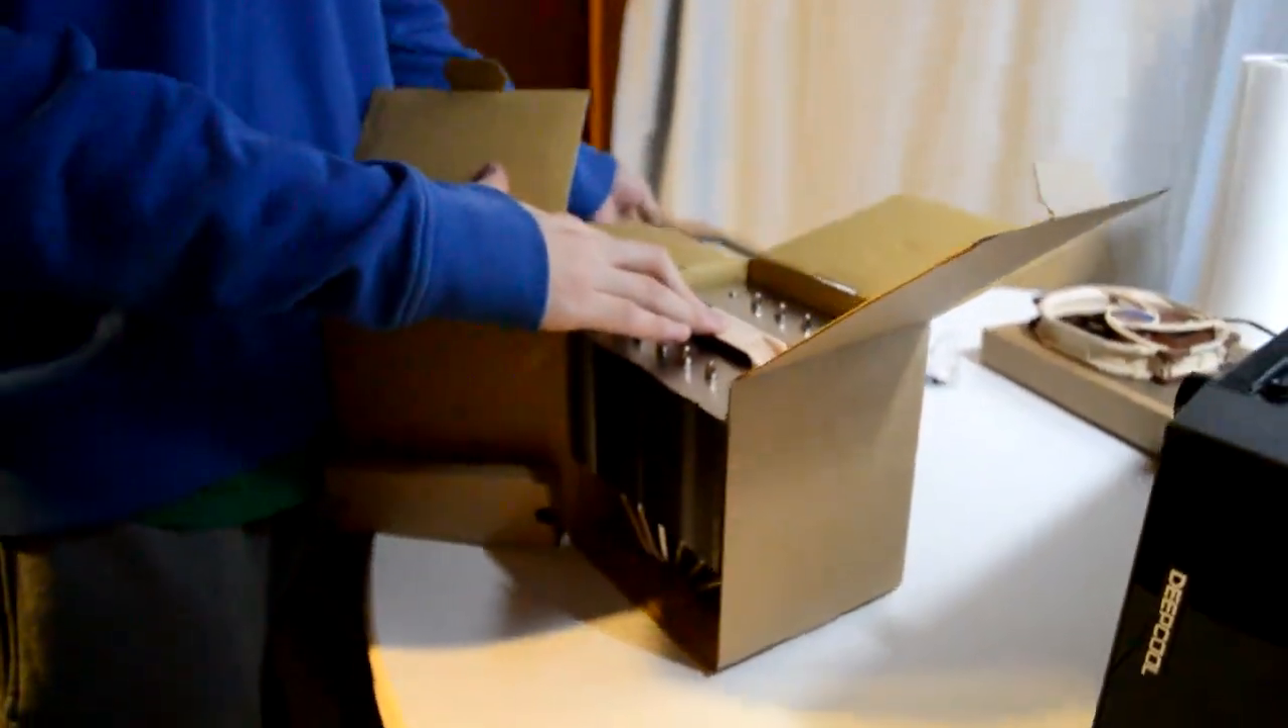Now, all that's left is to install the heatsink itself.